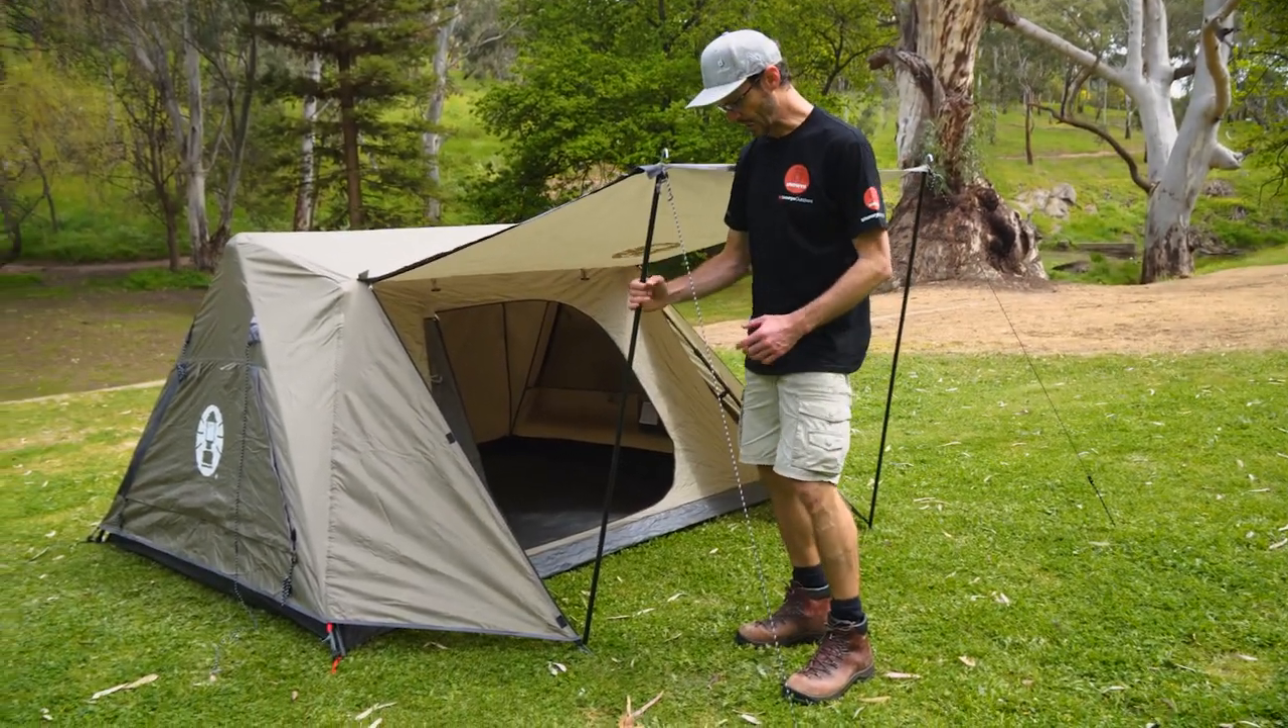So we've got the awning set up at the front here.